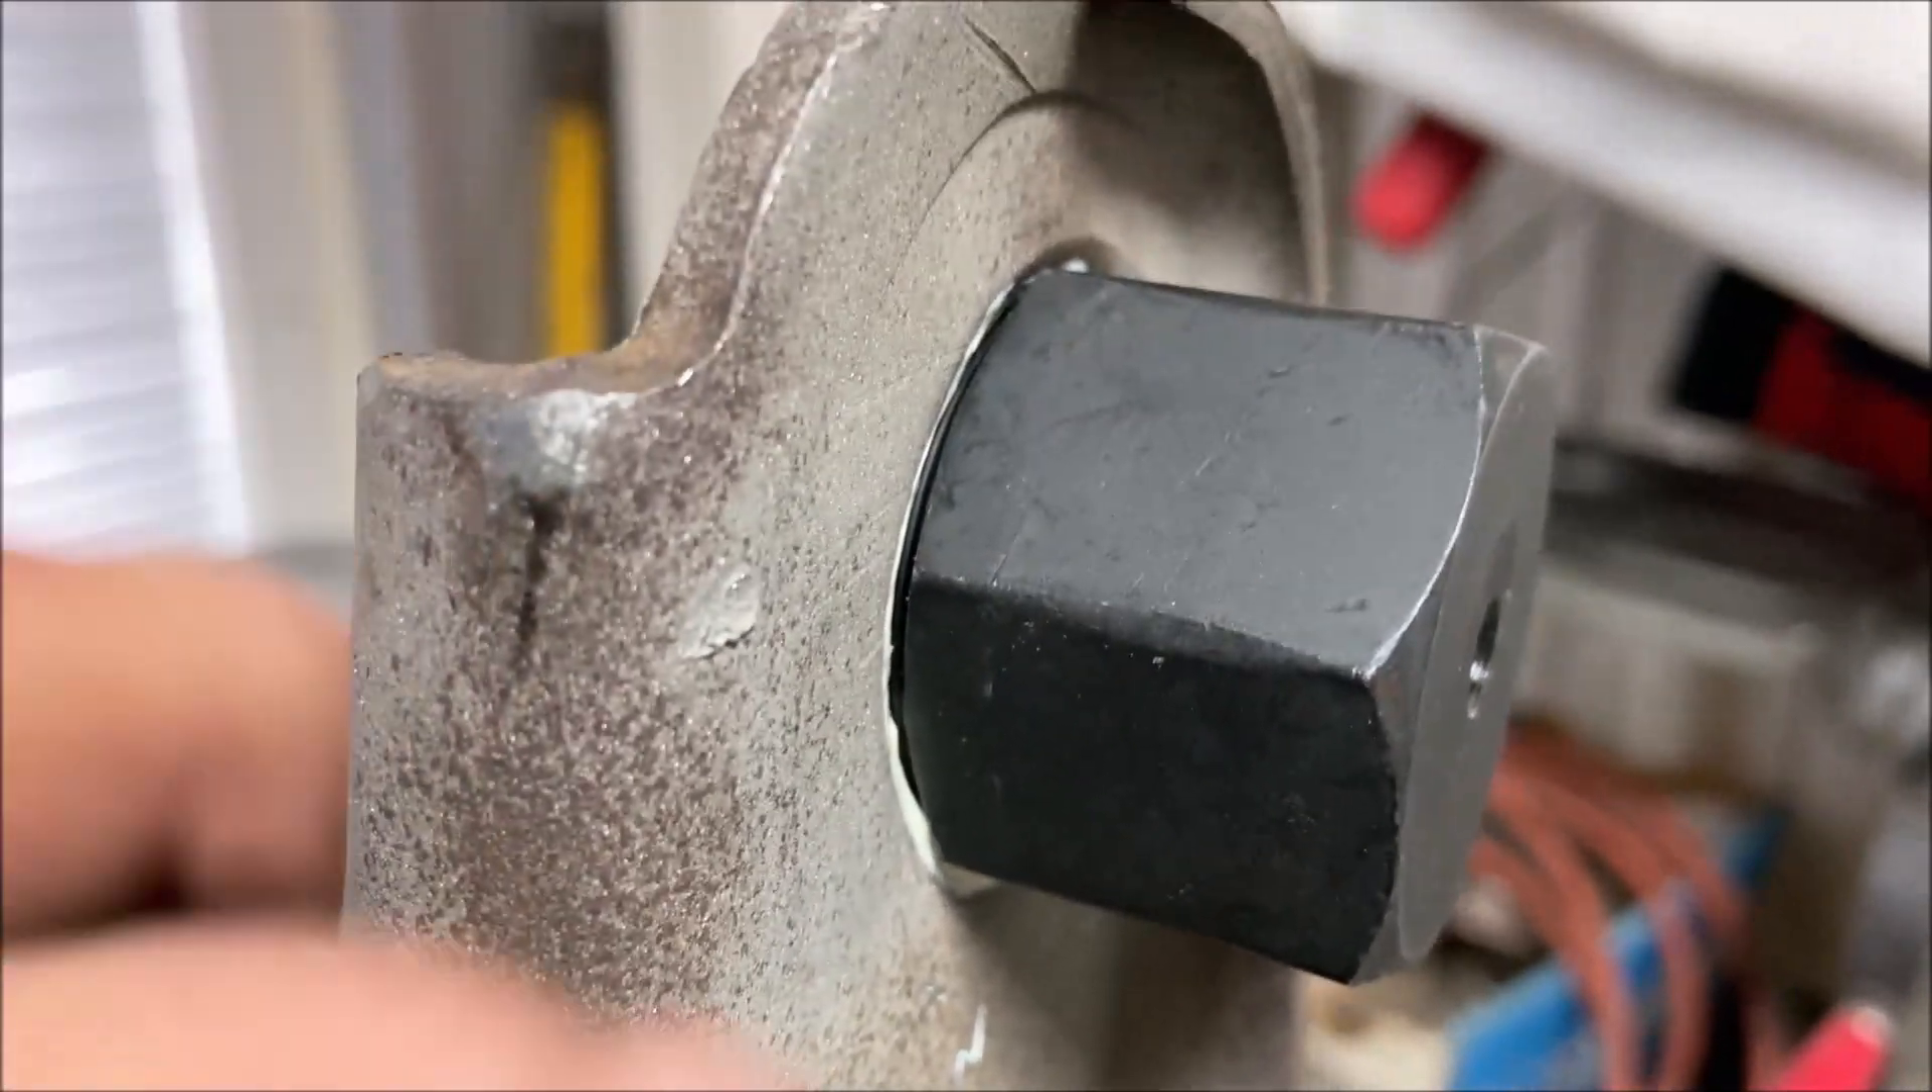Now see here see how you can't see any threads of the bushing anymore that's how it's supposed to be.